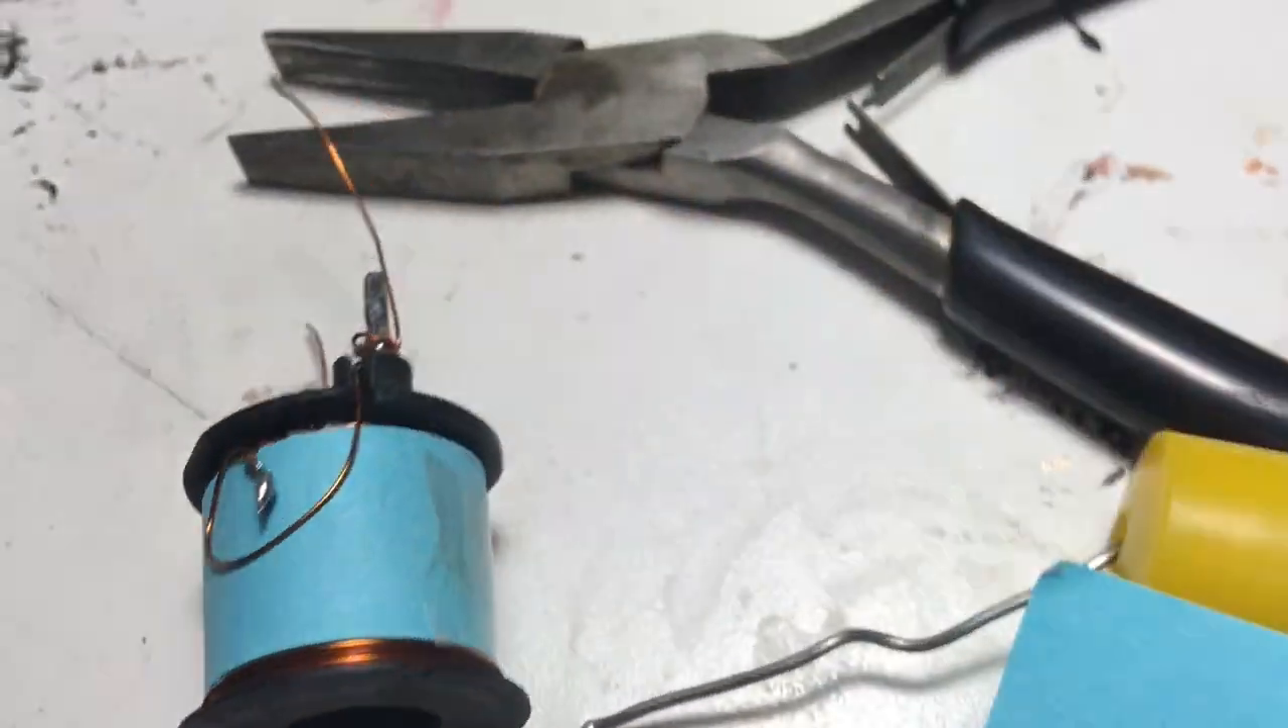So um to protect the coil from shorting out from my uh my repair or my splice here I've wrapped the coil with uh paper and tape under the the main wire.